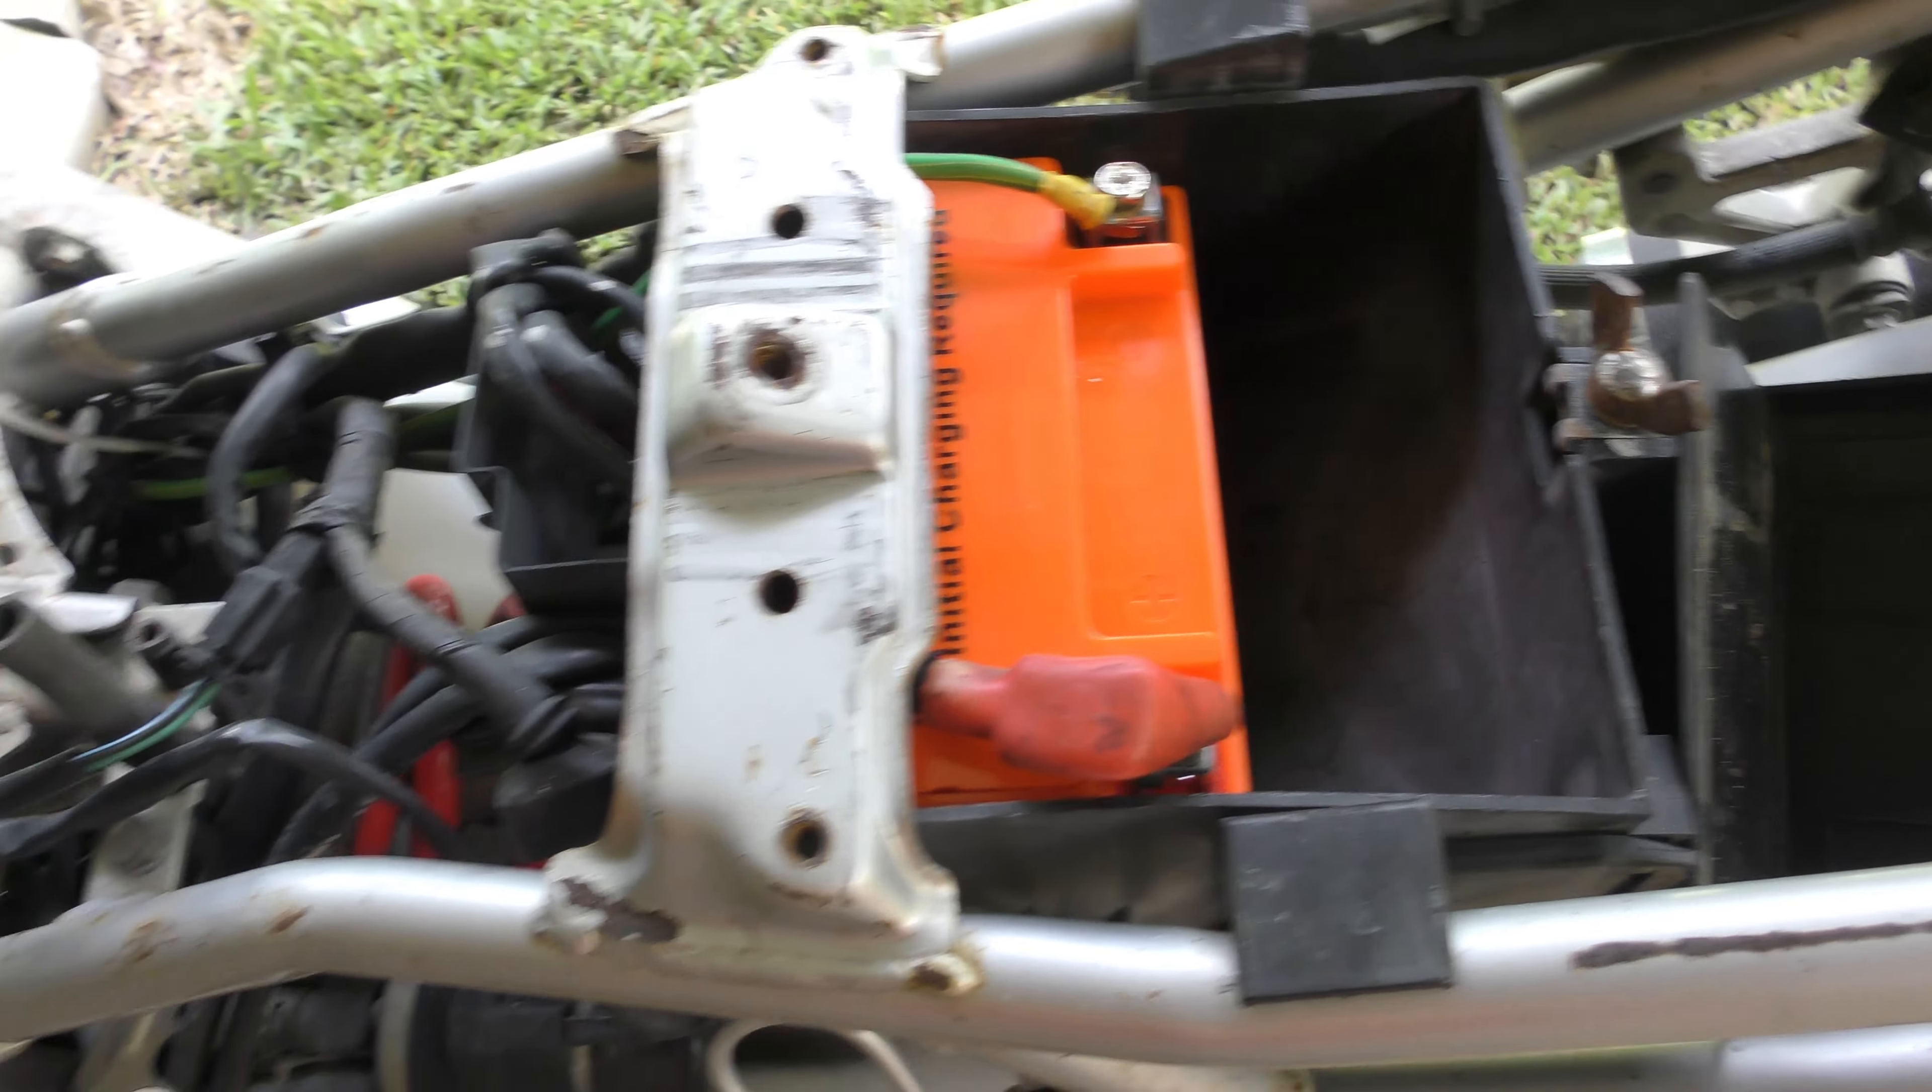All right we've got the battery in and all done up.